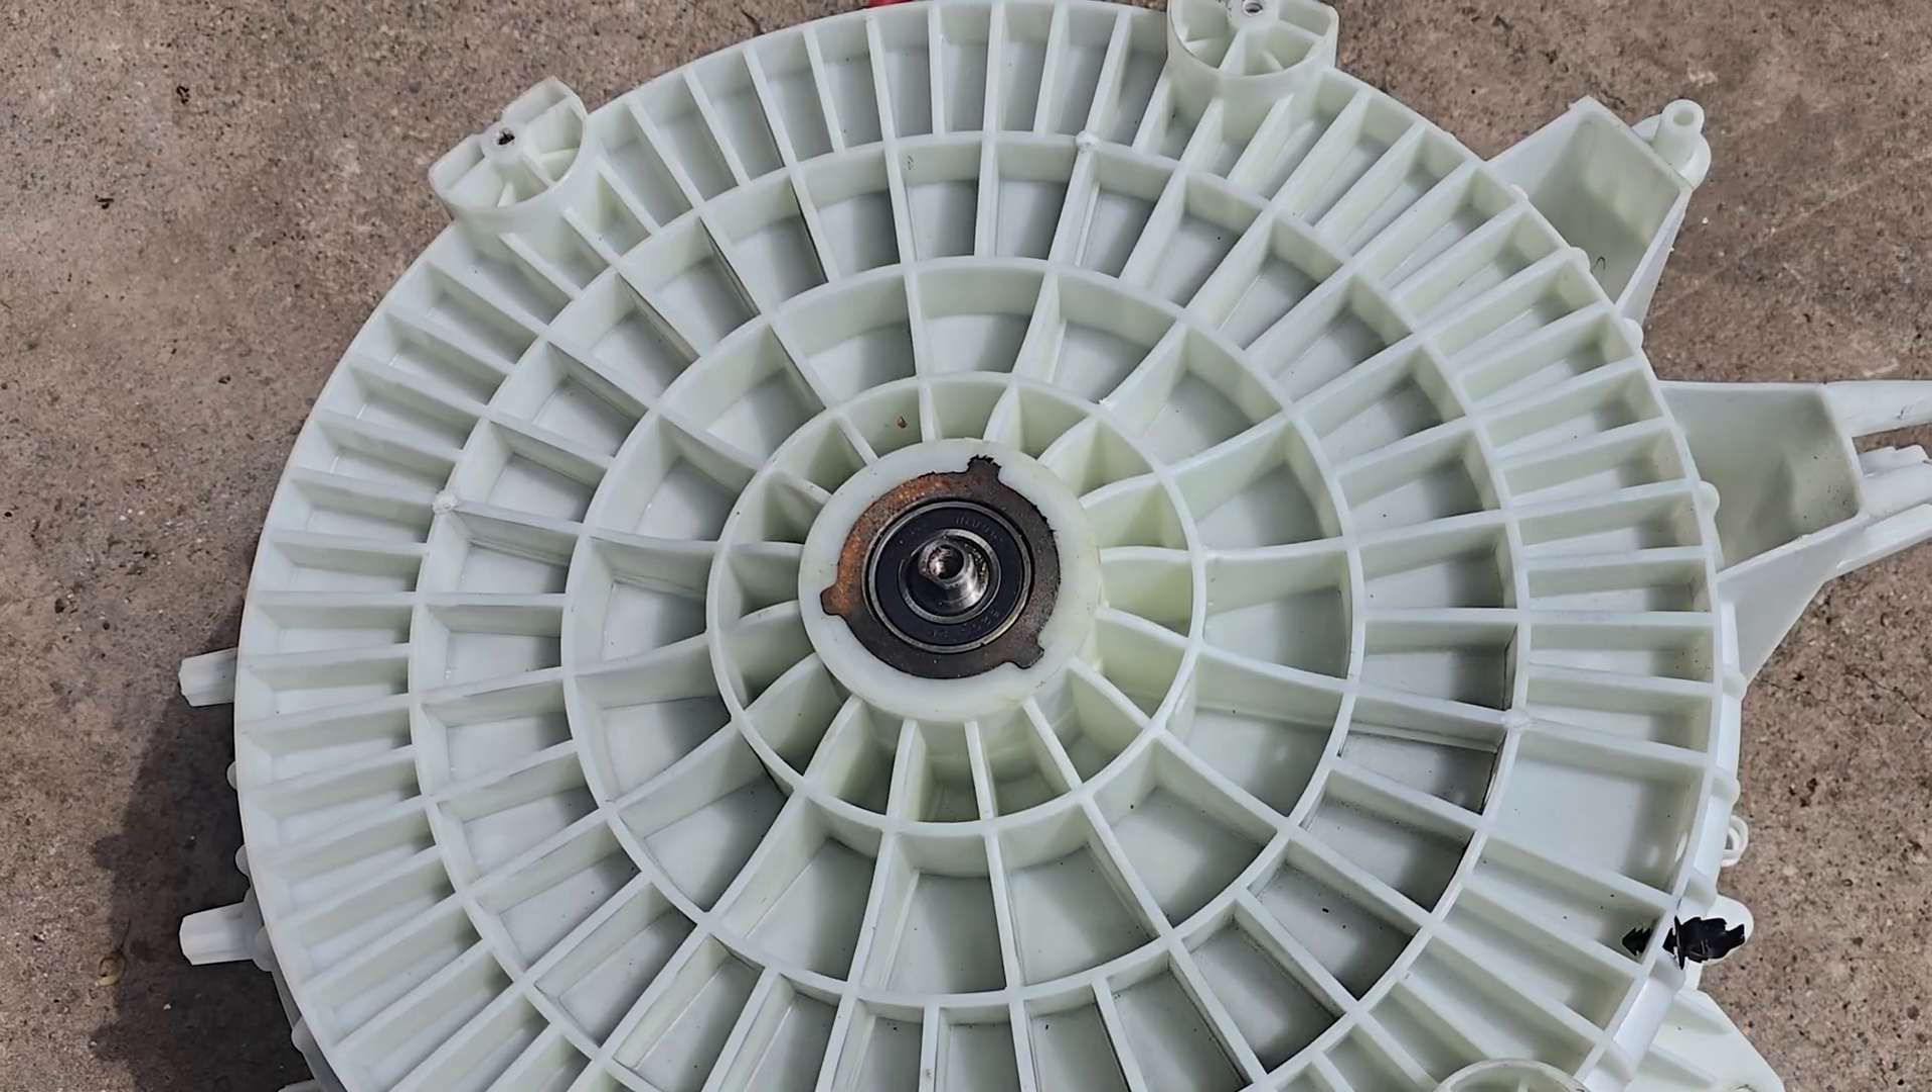When we've got this drum pulley removed we can see our bearings.